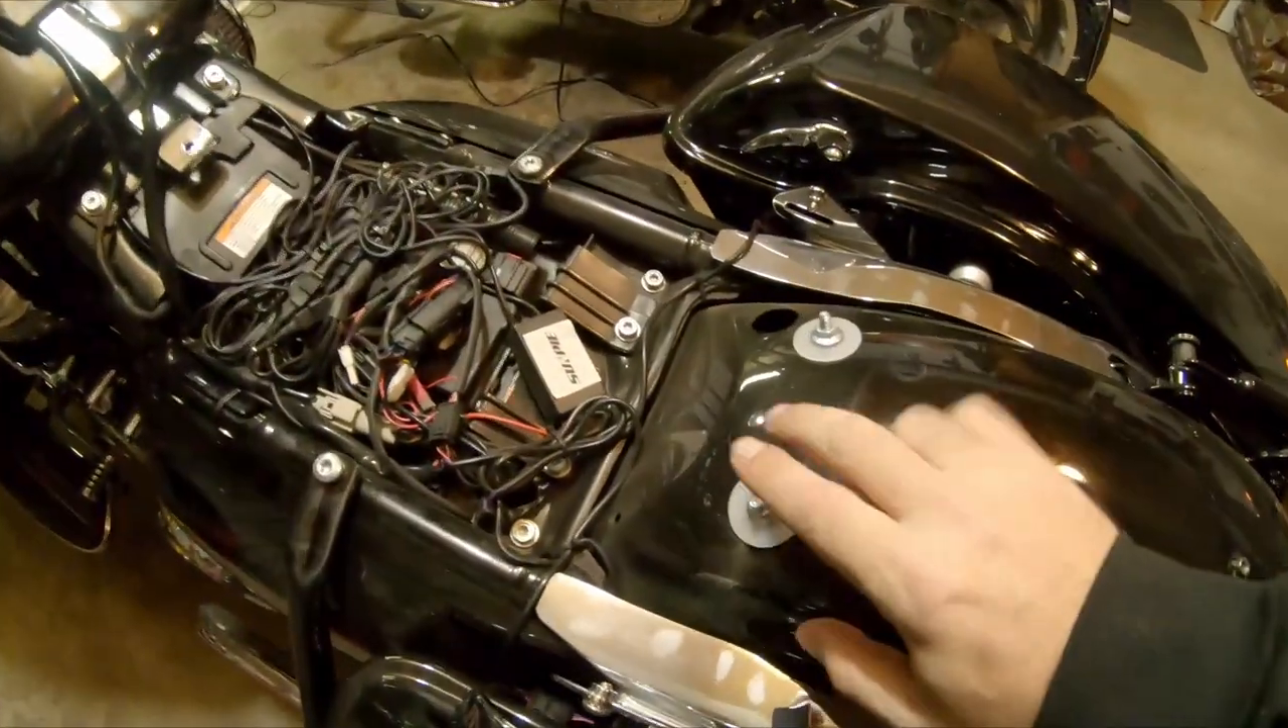All right so seats off we've still got the two stock bolts down here.